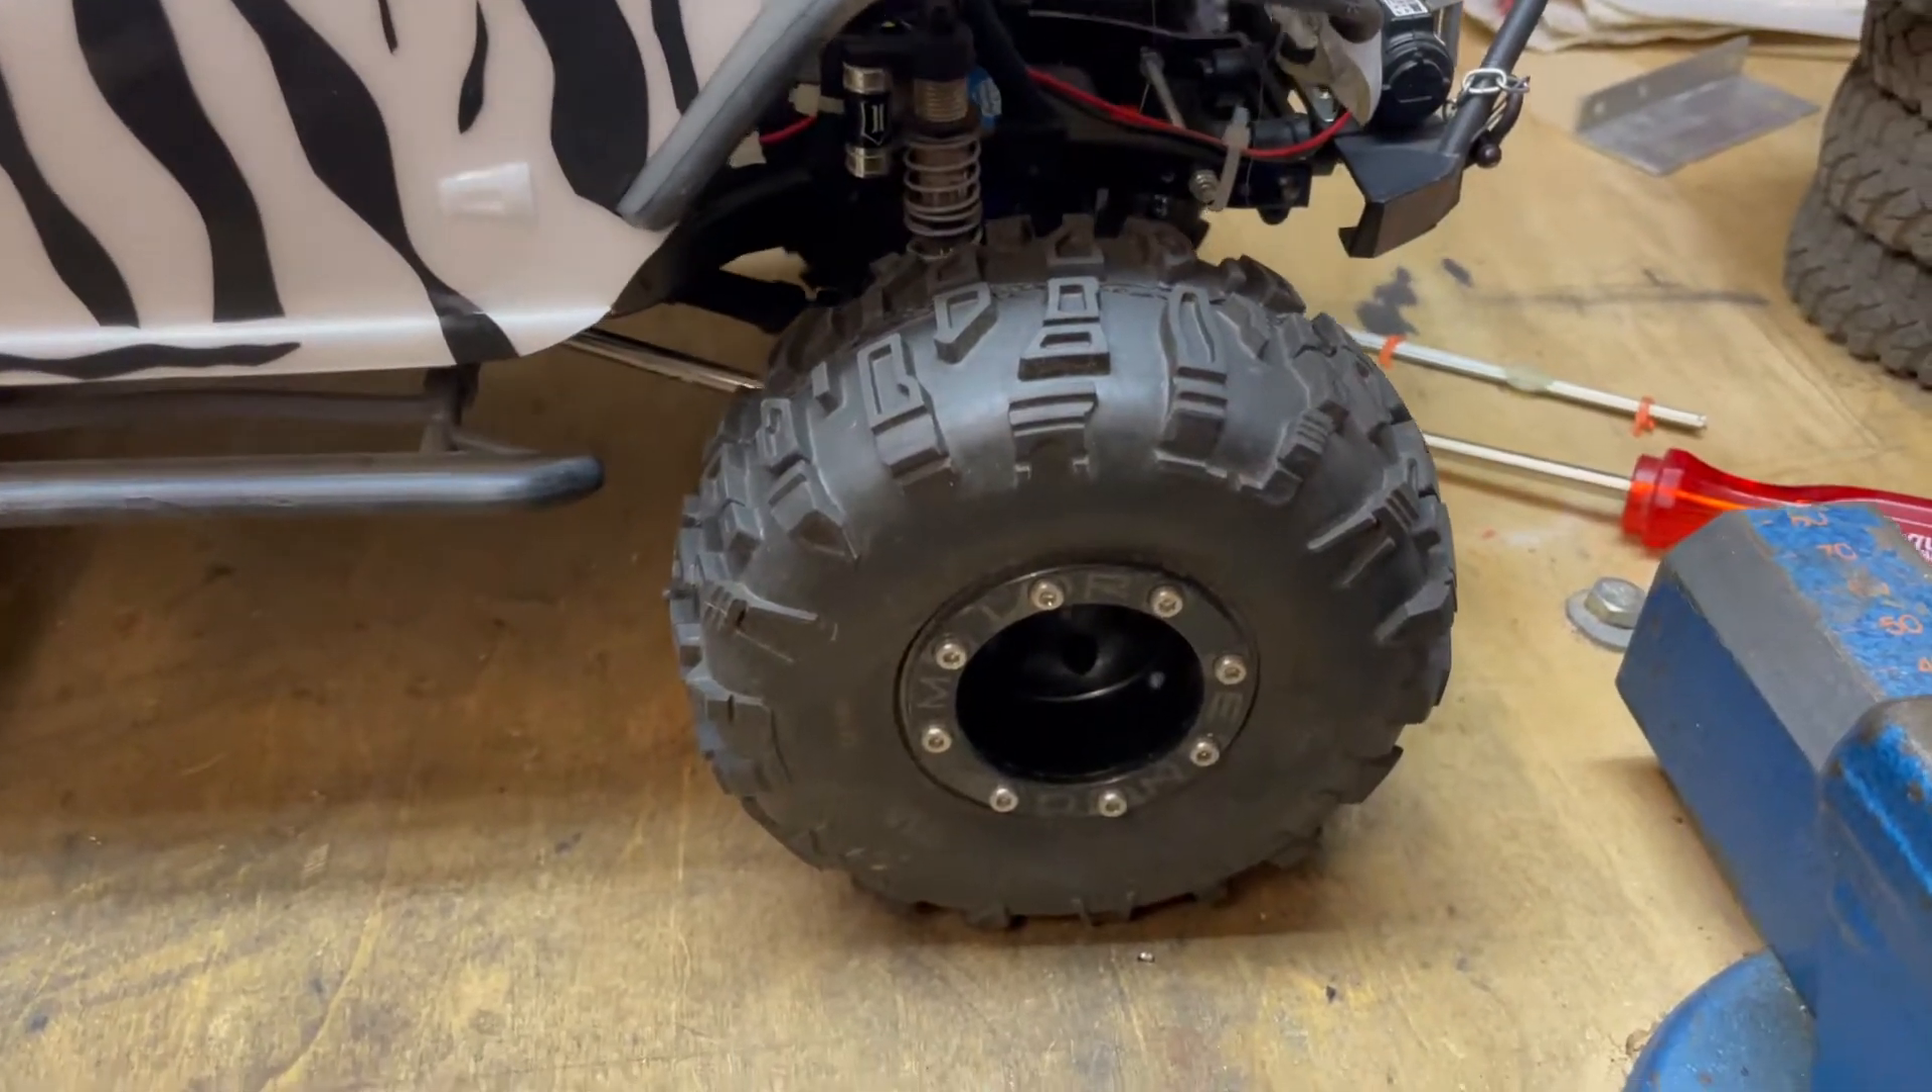So ich habe das ding jetzt zusammengebaut habe jetzt auch mal die dicken reifen drauf gemacht.